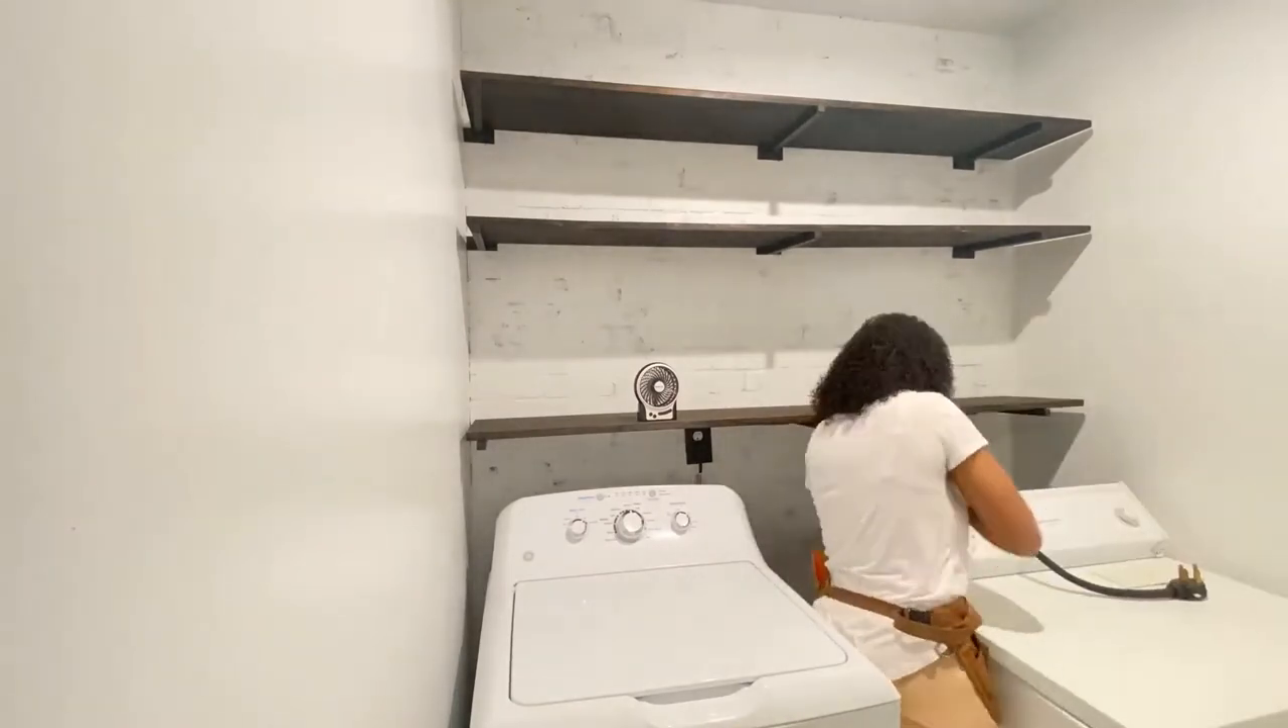And here's the final product of the shelf install.